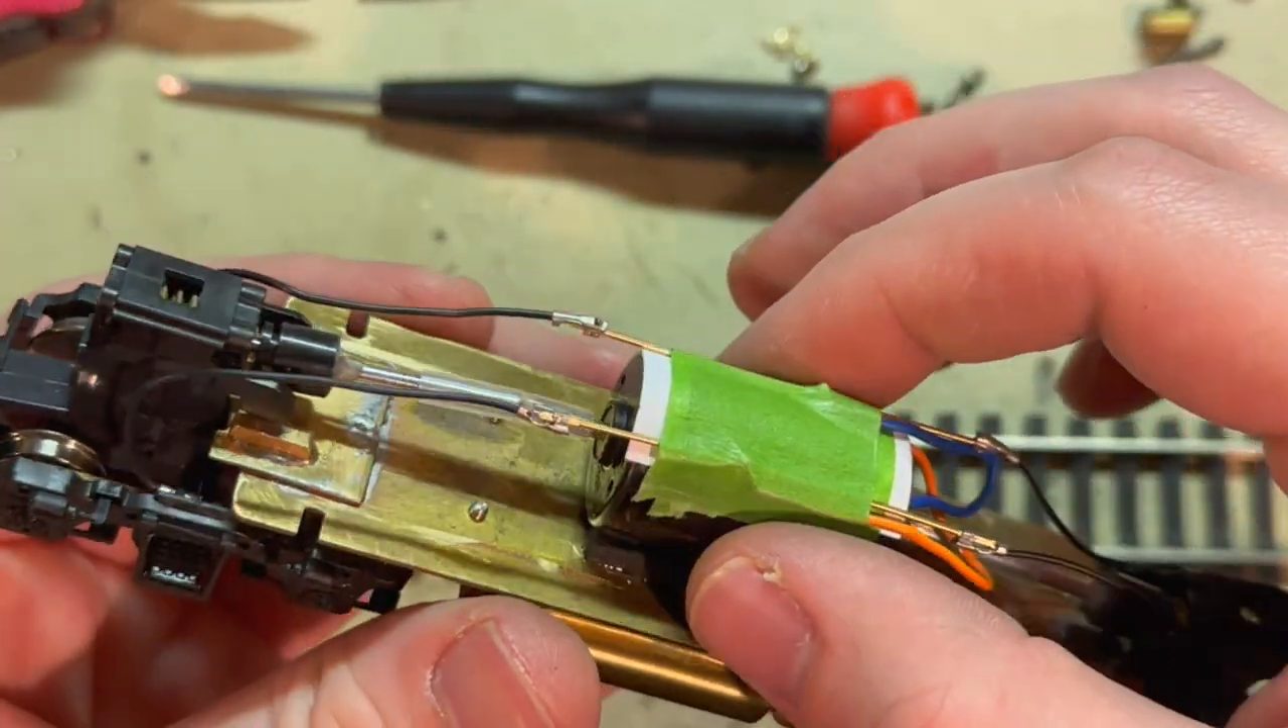And I just came up with this simple wiring system that's taped in place.